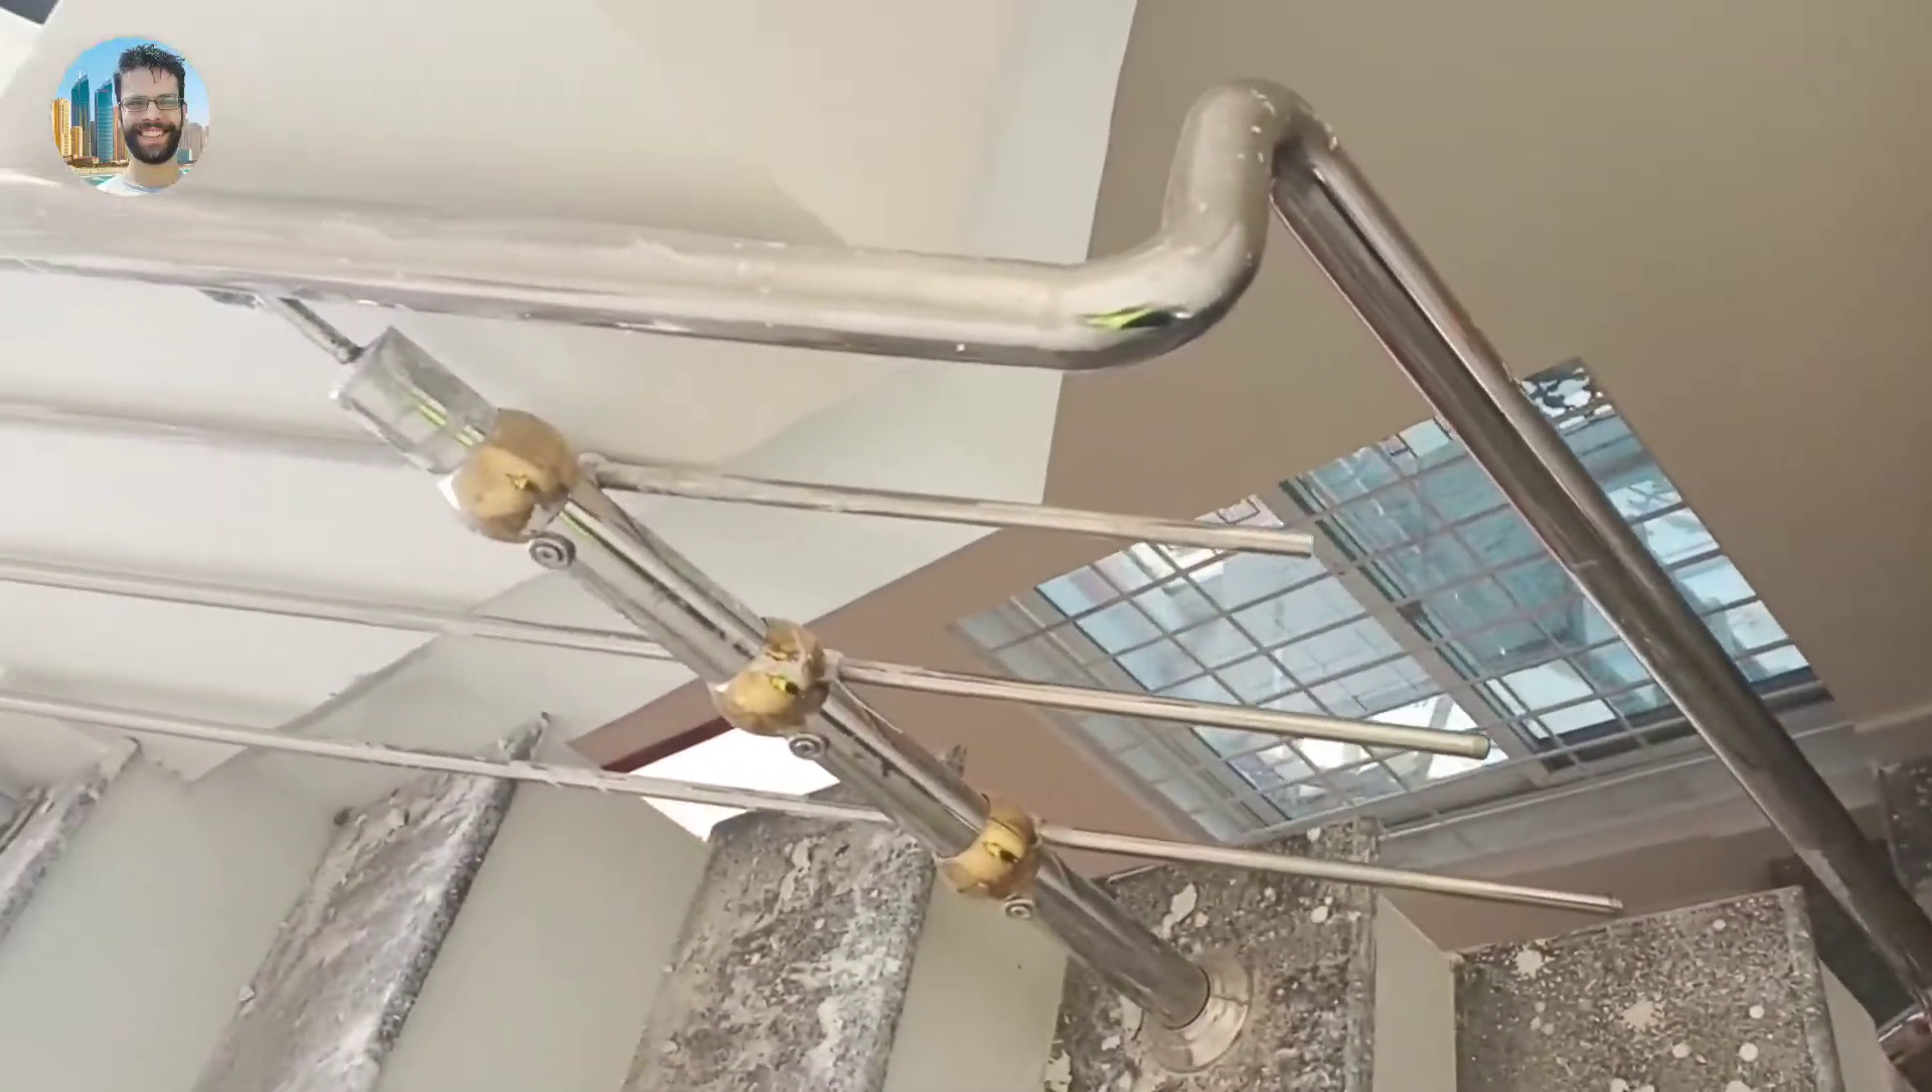یہاں پہ ہم نے ایل بو لگائی ہے۔